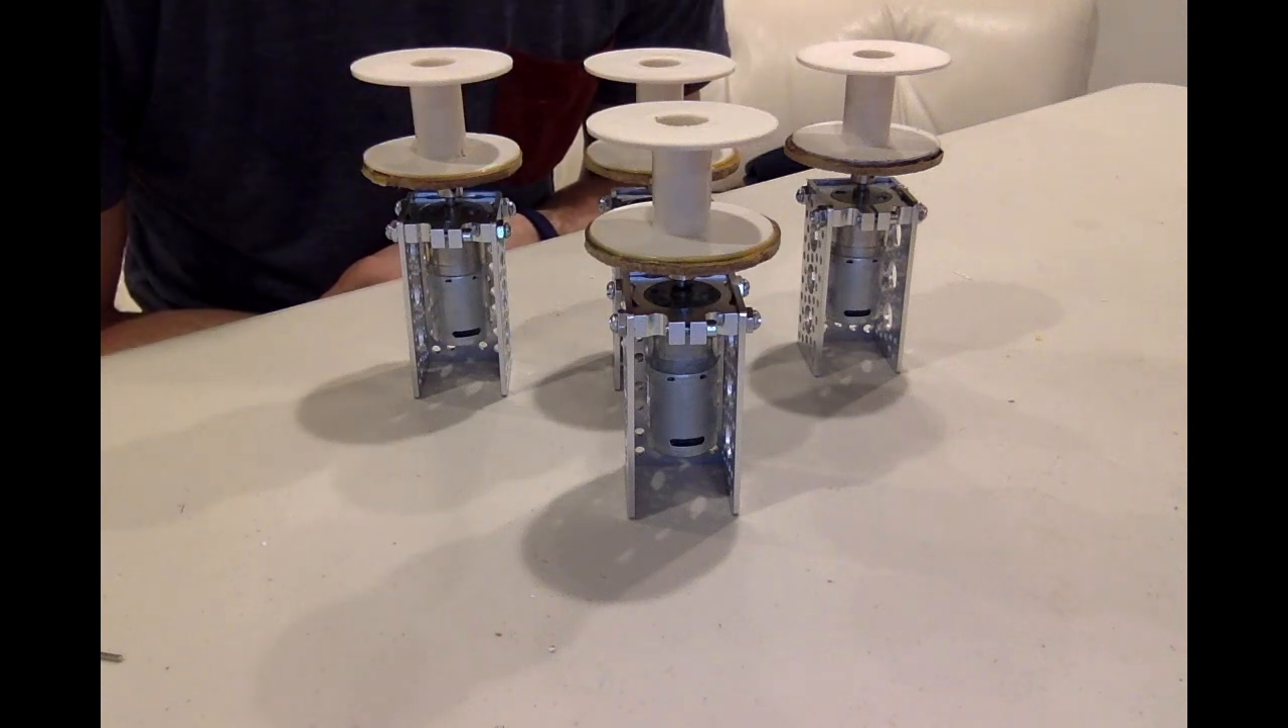And now that we have all these motor spool modules put together, we can move on to the next step.